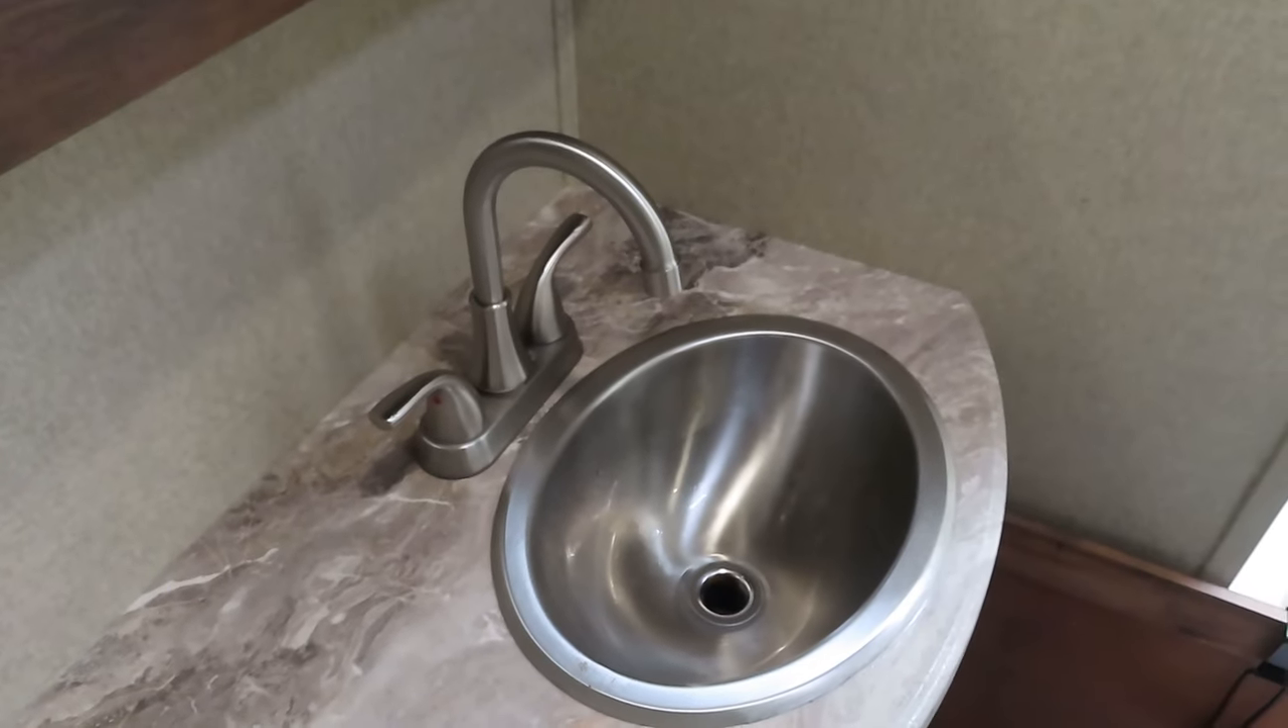So there it is a real faucet installed on a small sink but at least it's operational now.